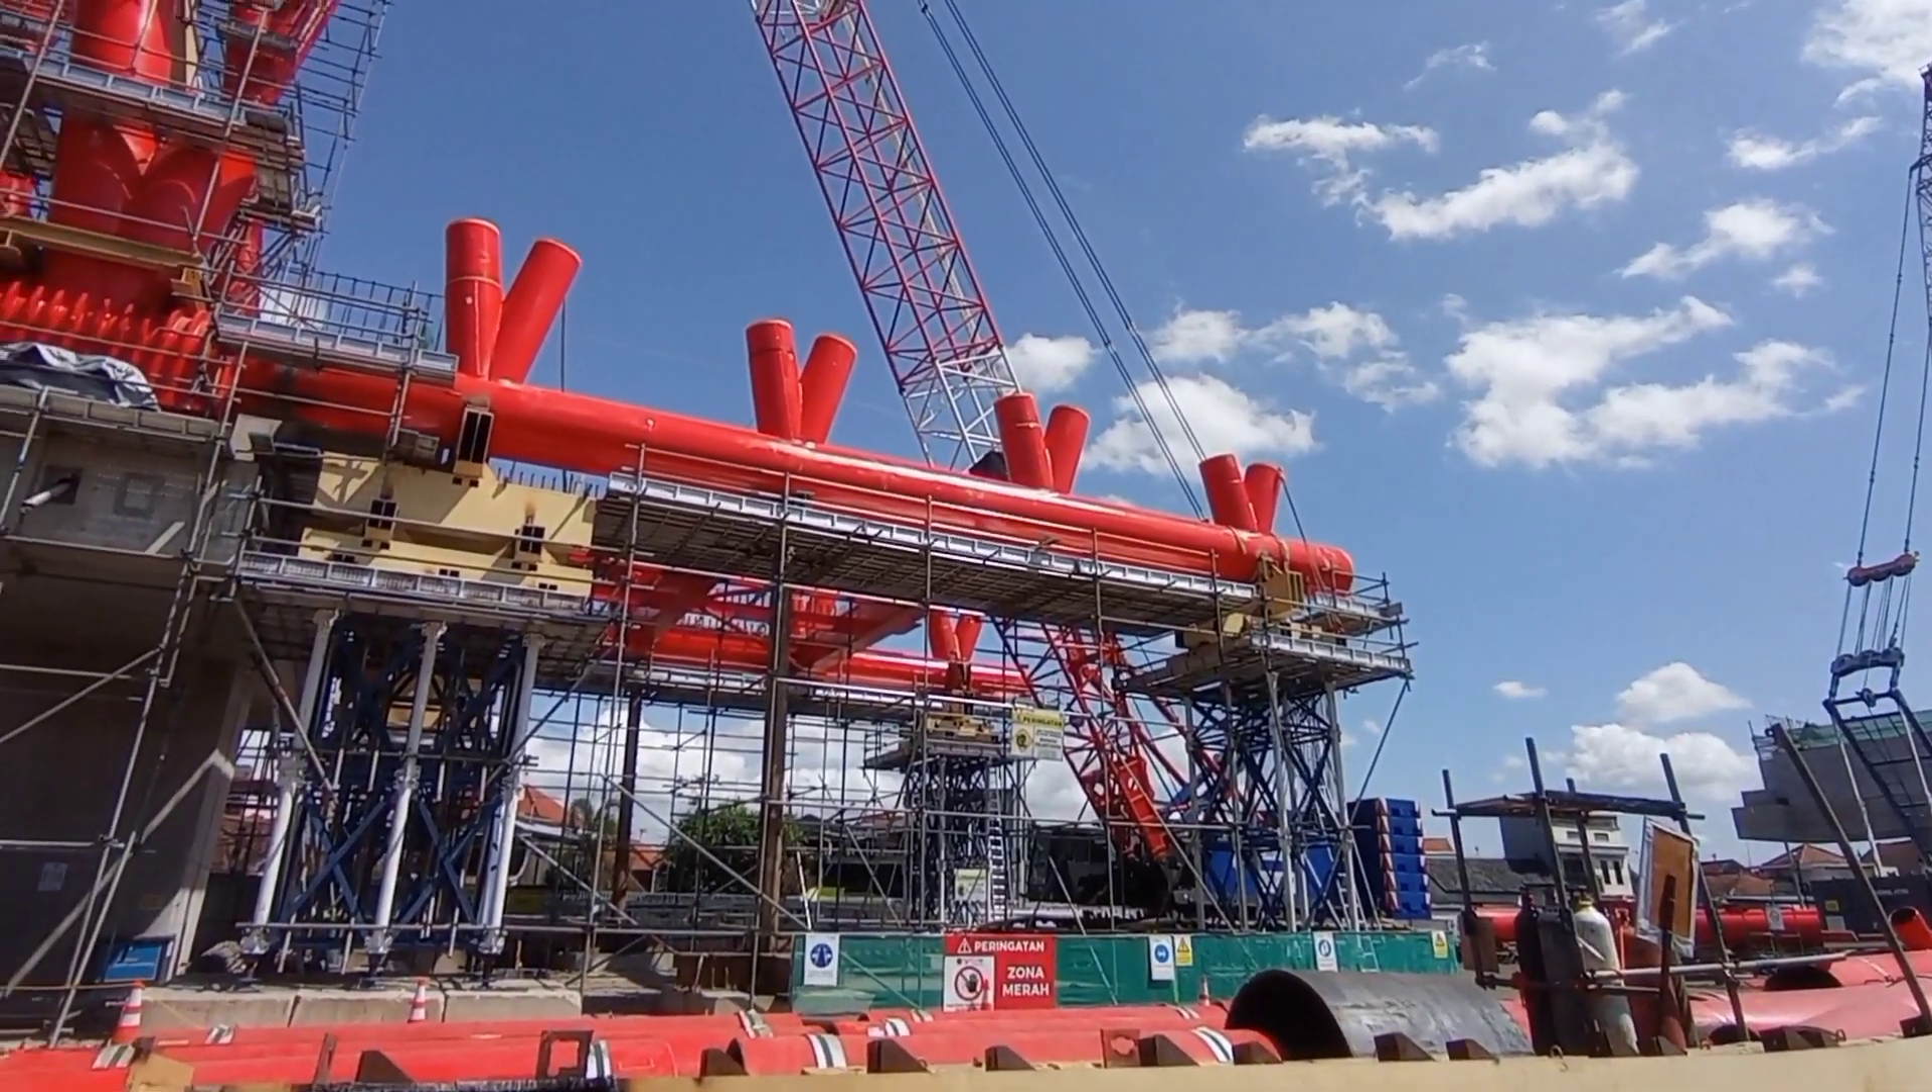Terlihat disini tiang-tiang baja yang berwarna merah sudah dinaikkan dan dilakukan perangkaian ya.